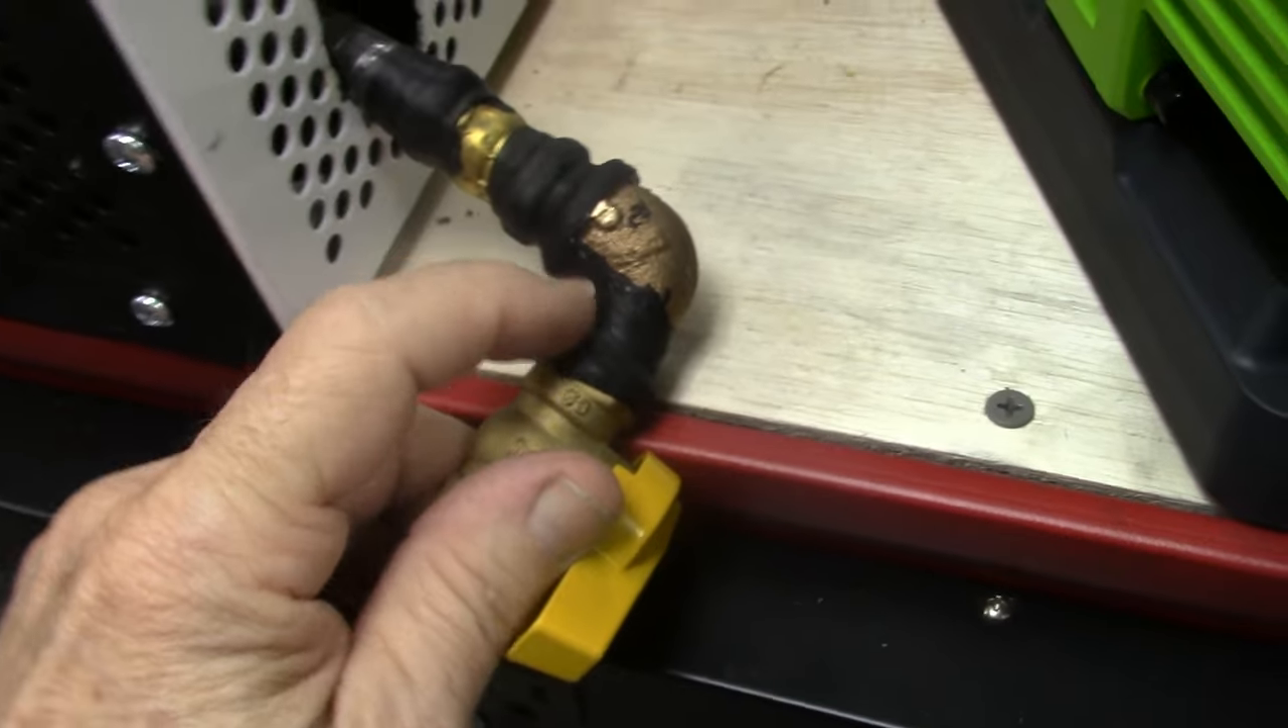You can see the liquid tape and that stretchy tape is put around here.